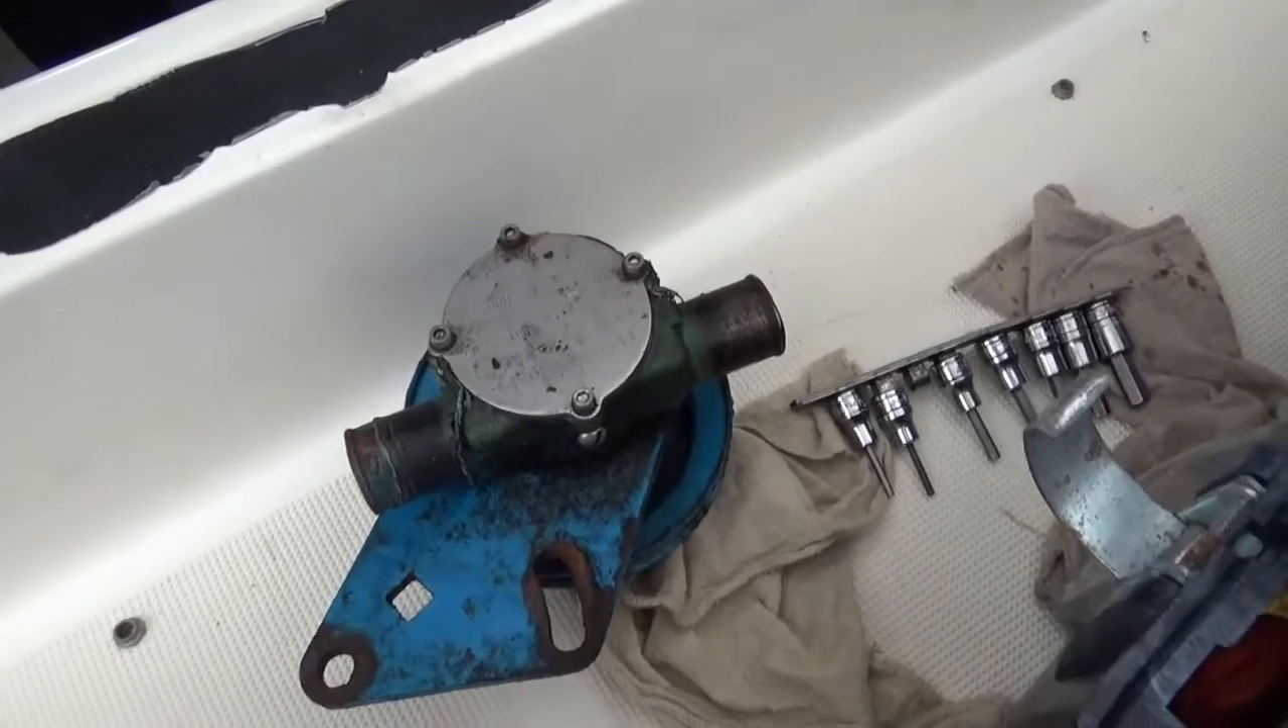Okay so the starboard raw water pump is off.